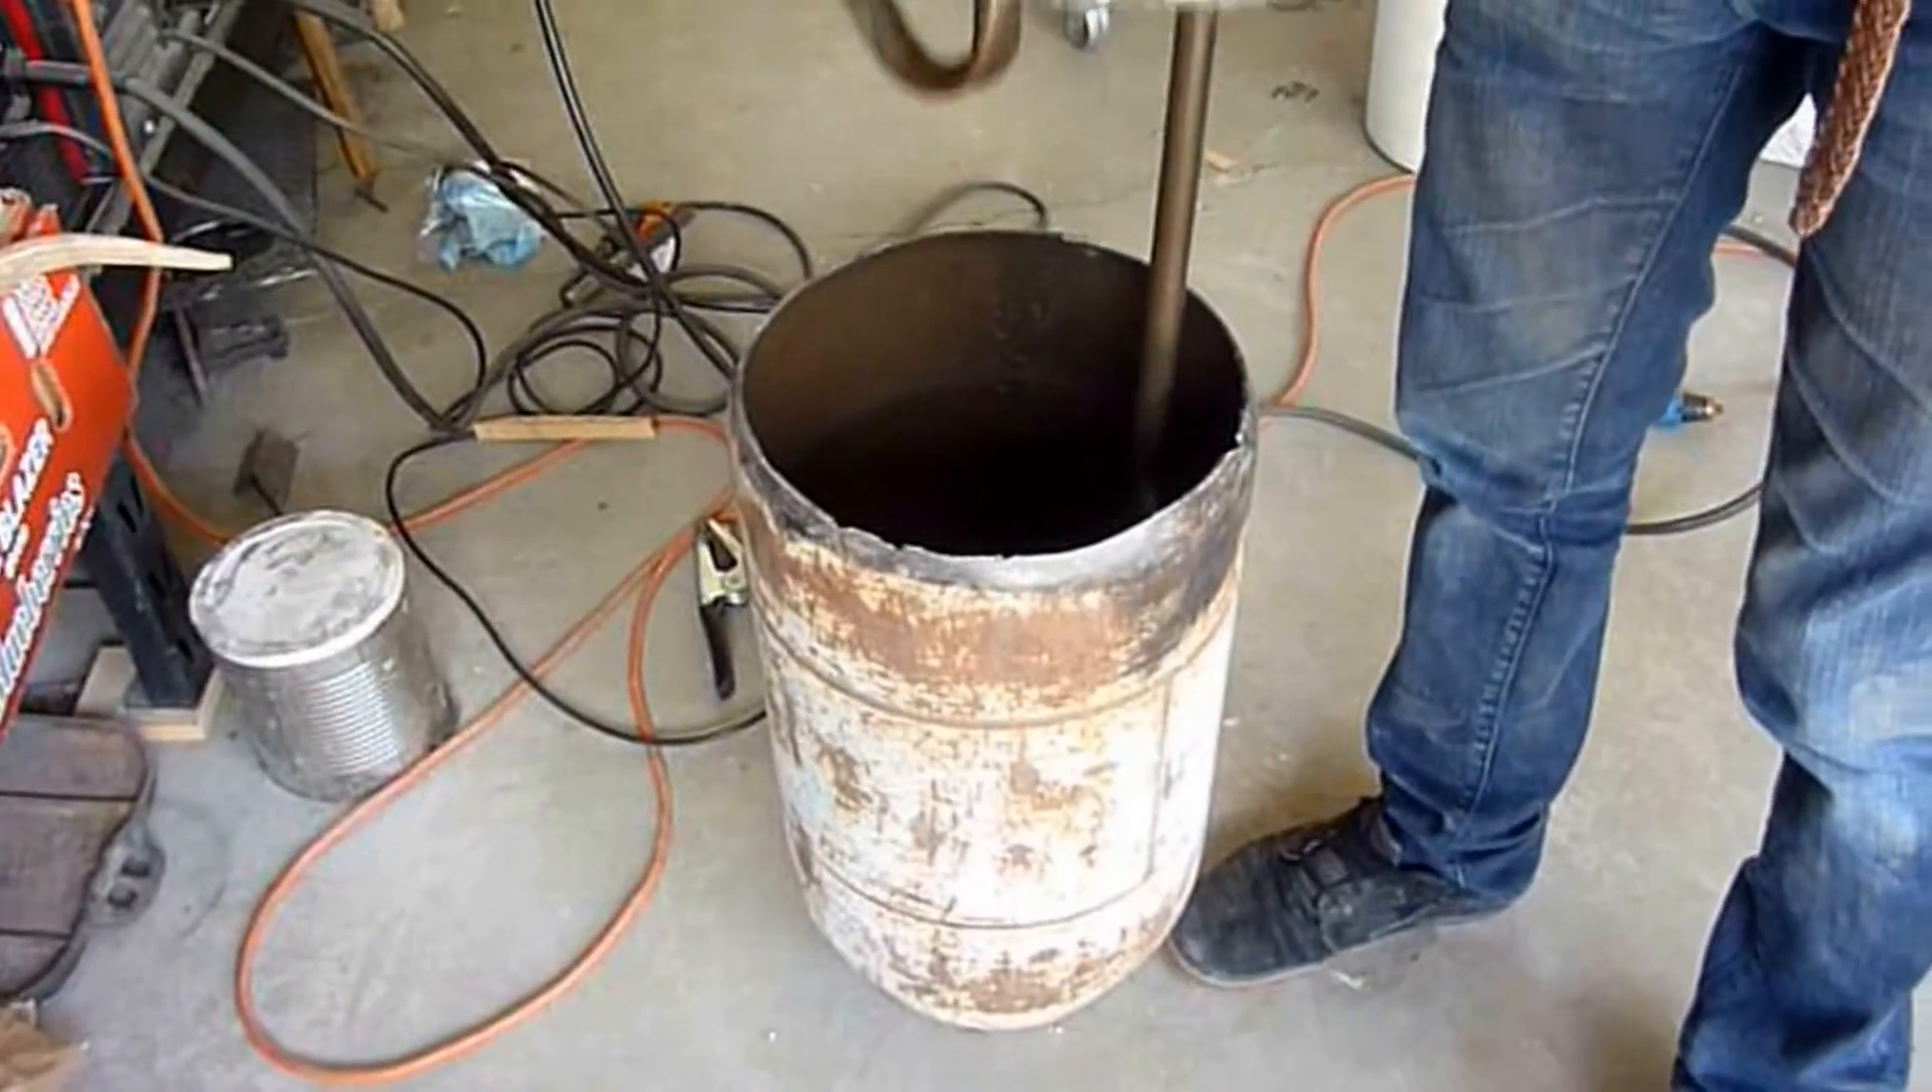So we got the top off.